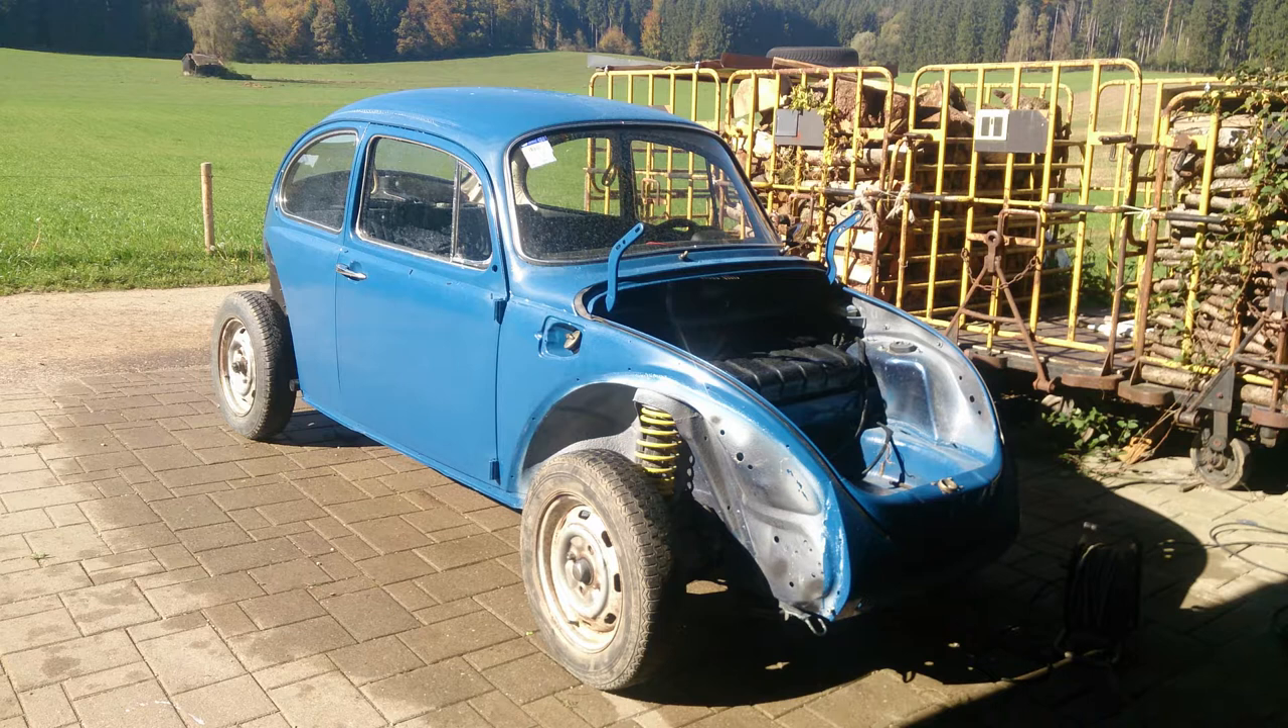Die Türen sind komplett zusammengebaut und eingebaut.